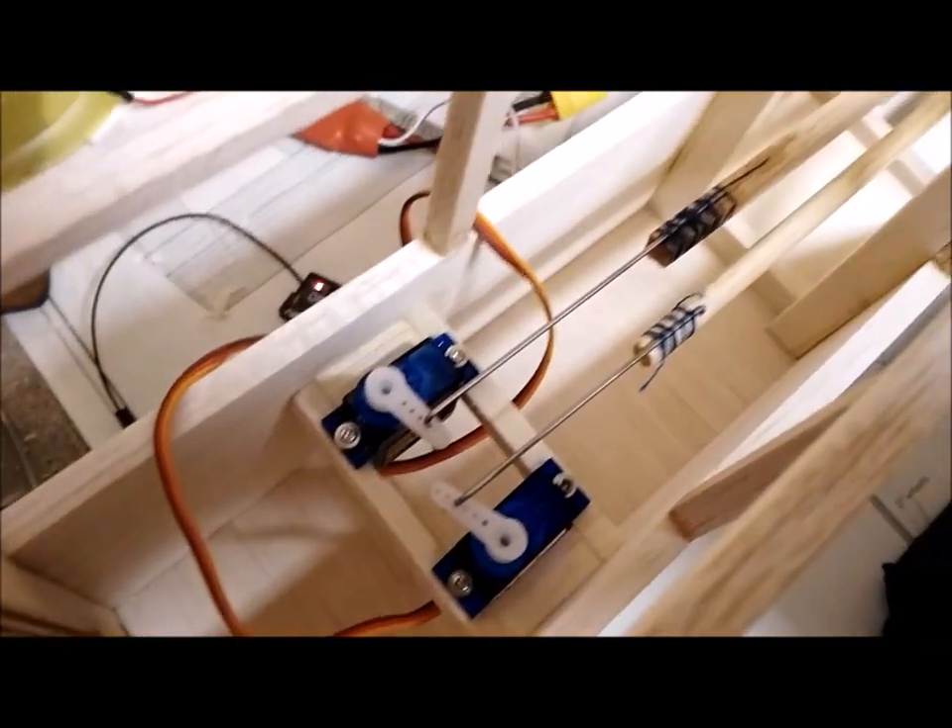Now I have both servos screwed in to the cross beams and I have inserted the push rods.